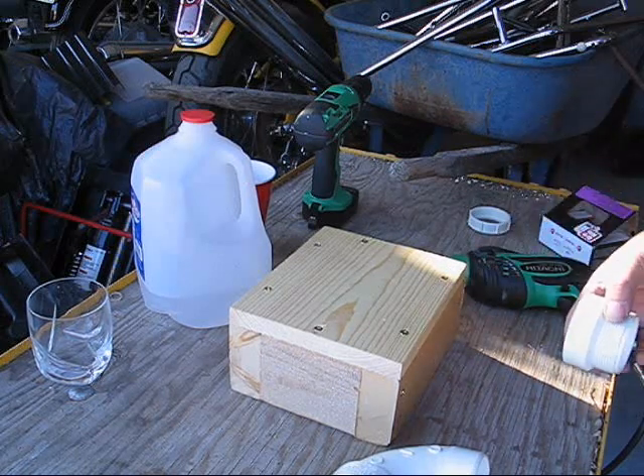Okay, I went ahead and built a box for the top and I used a piece of scrap 1x8 and some scrap 2x4s.